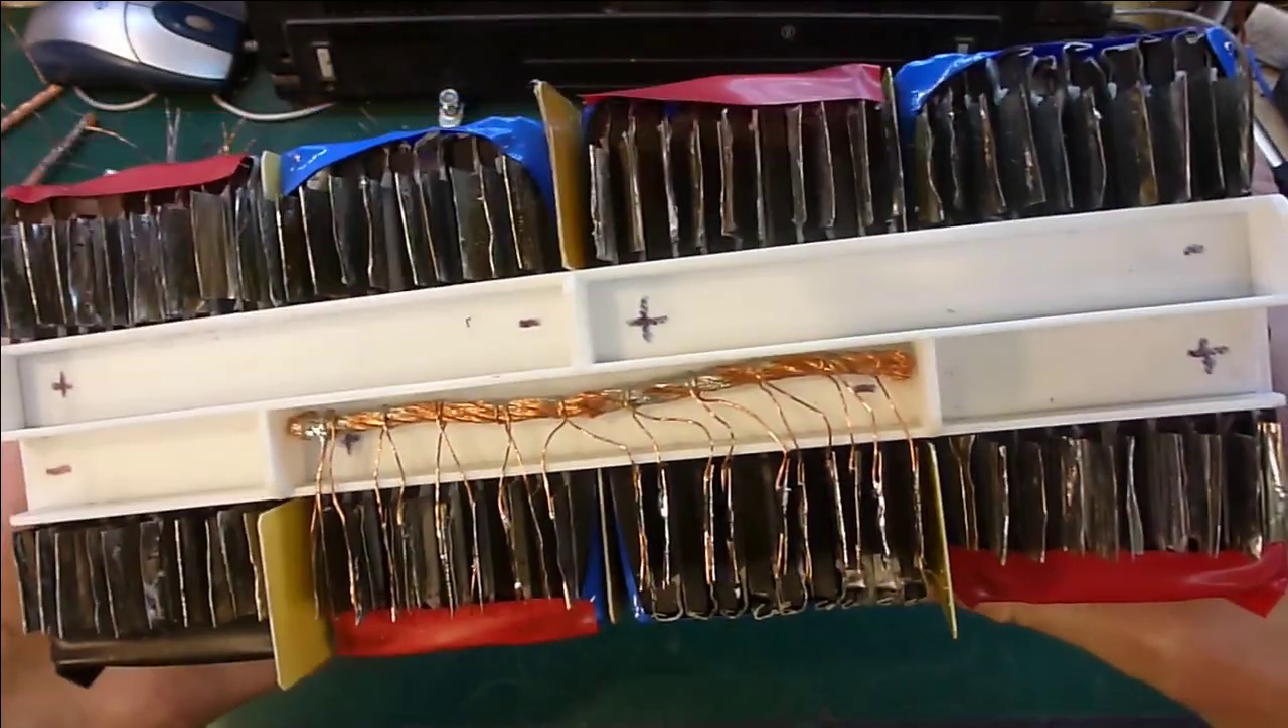Okay, here's the first bus bar soldered in, and it's kind of okay, I'm hoping the next ones will be a little bit tidier than that, but I think I know what I need to do now, so onwards.